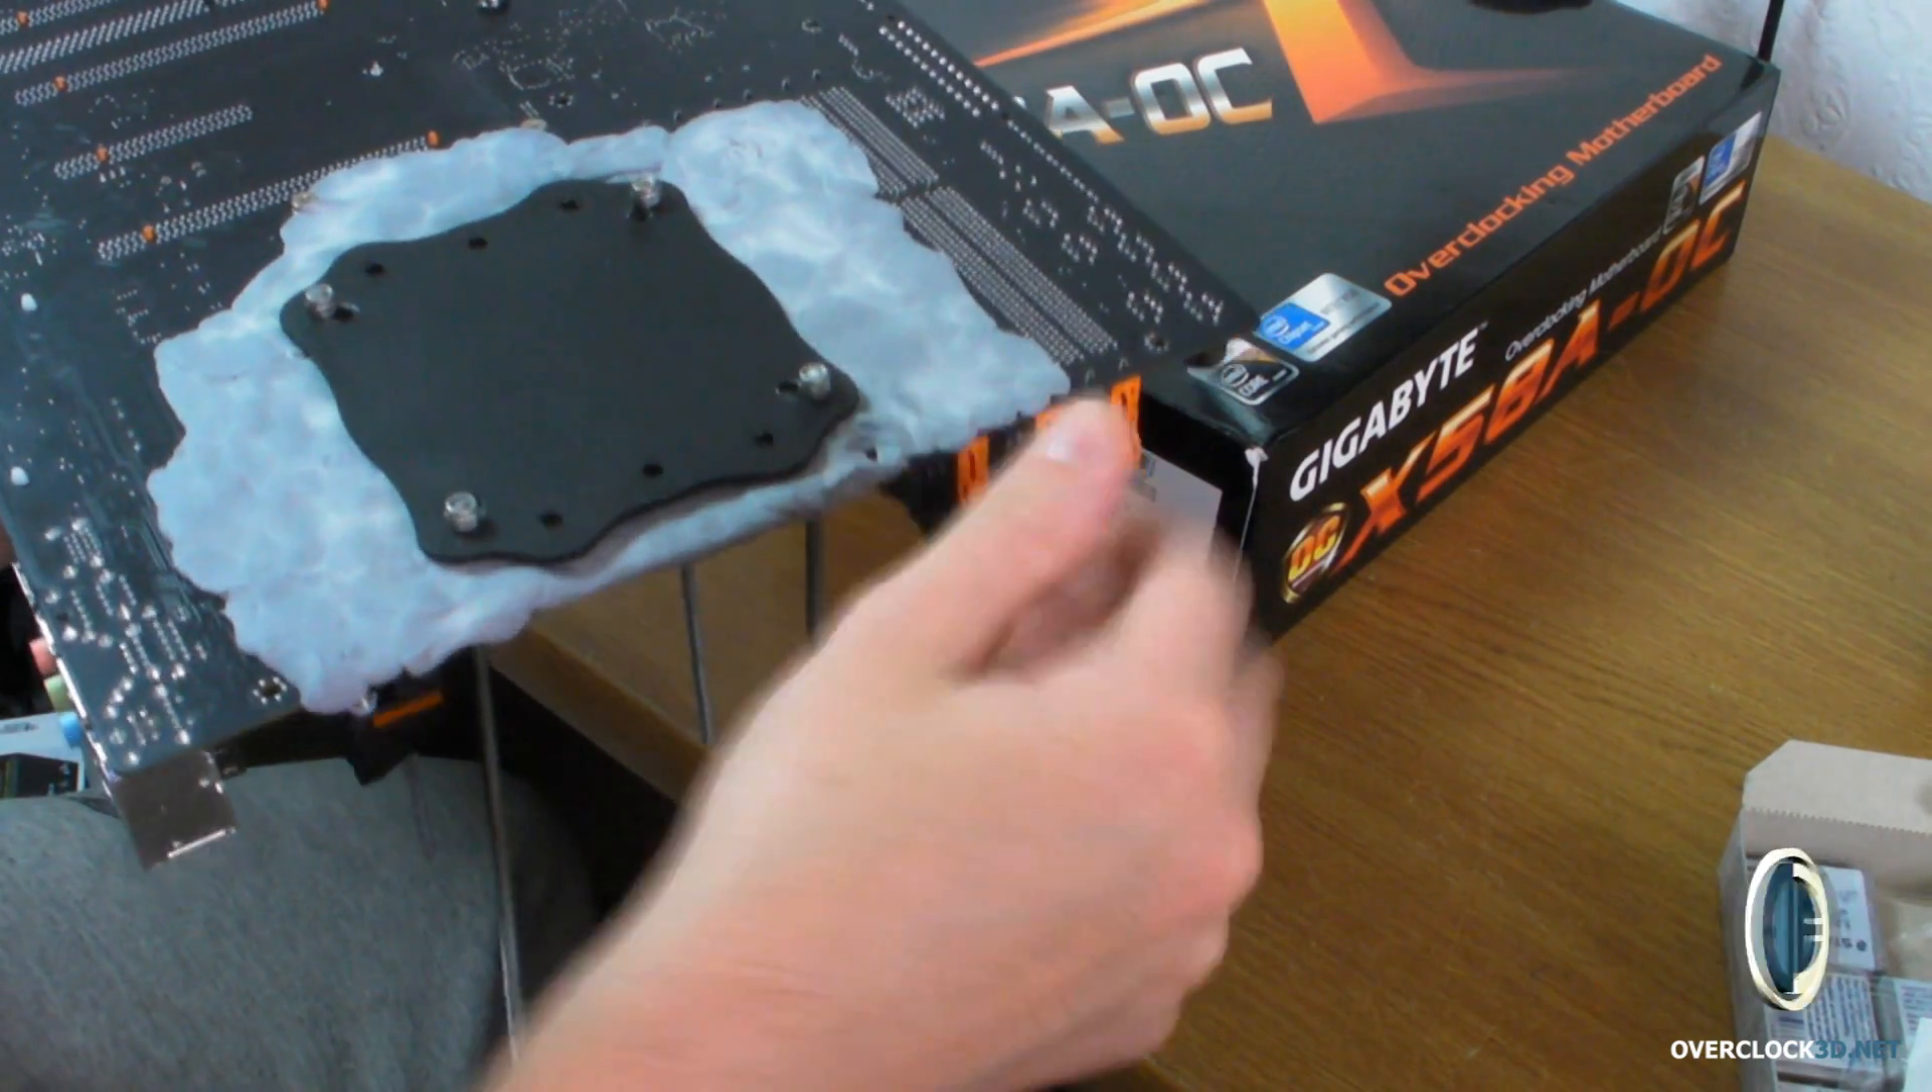Right then guys, we've got the back plate on. We've got all the putty on or as much as I'm going to put on, in and around.